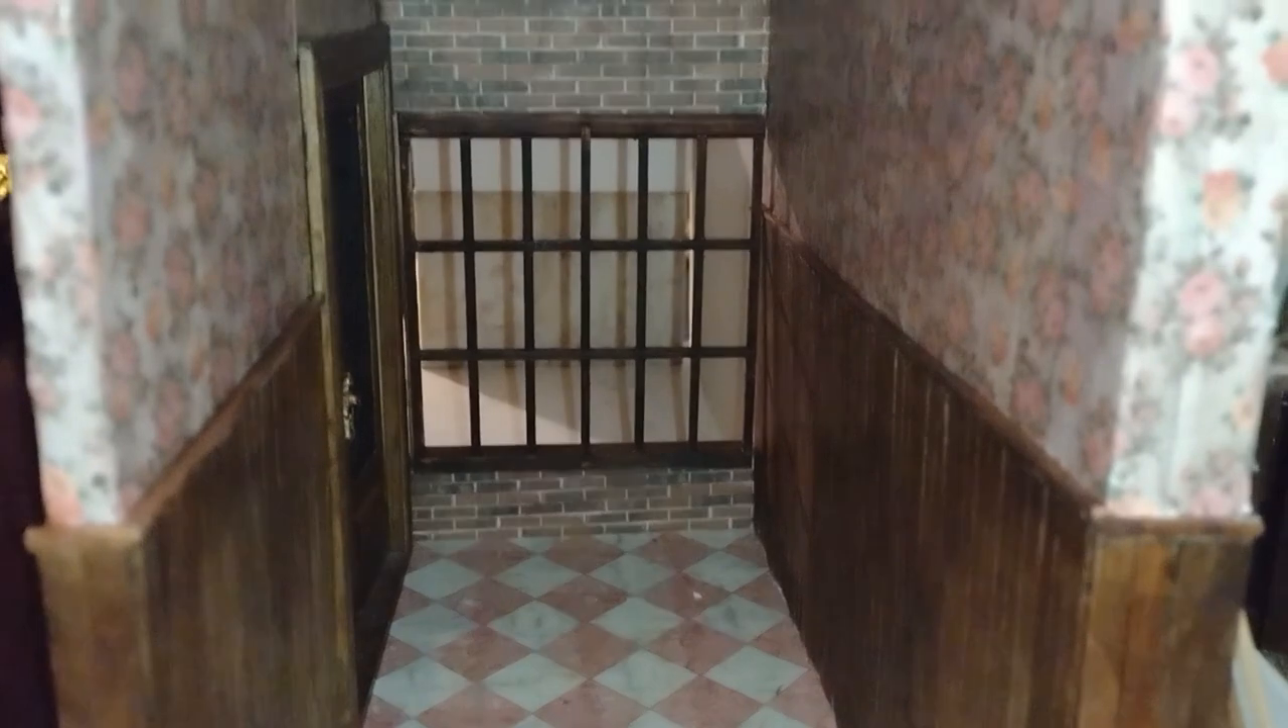So now that the beadboard is dry I've glued in the door and I've actually added the brick in the window to the end of the hall that separates the hallway from the music room.